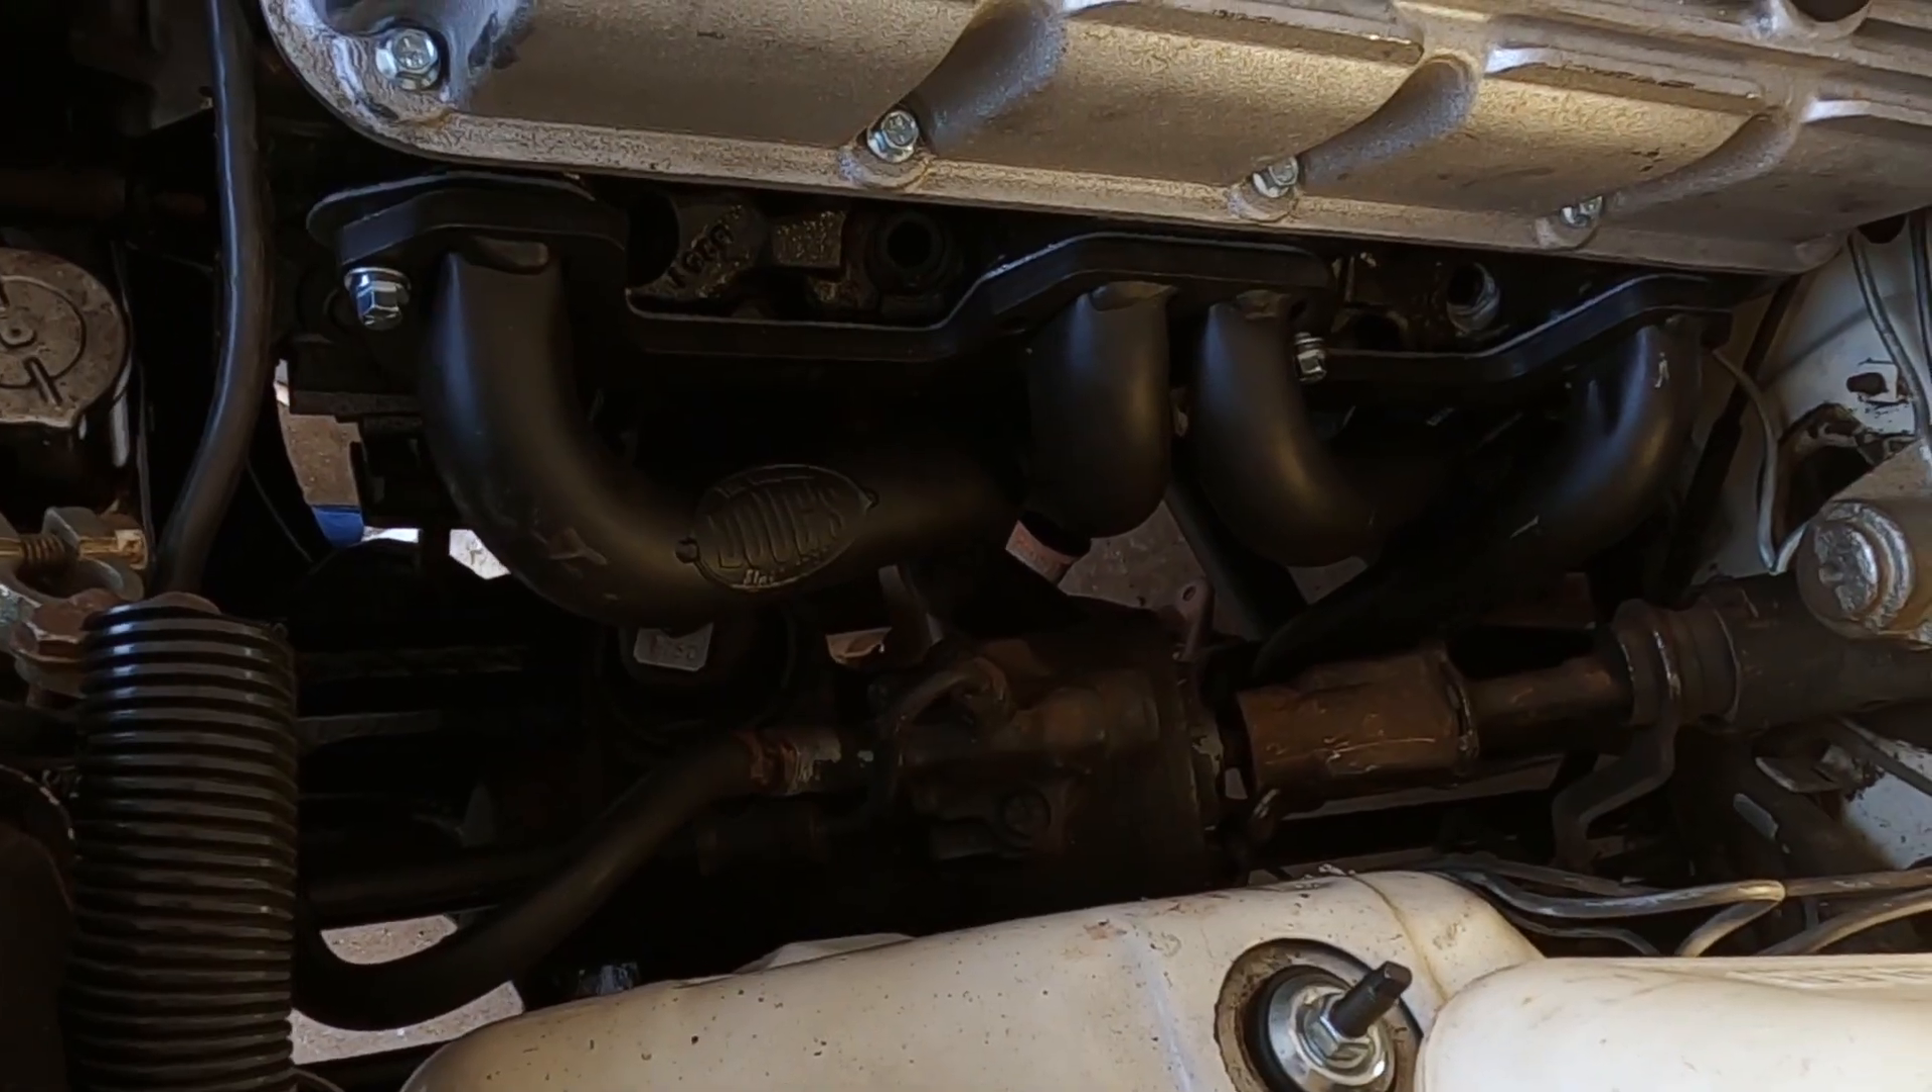First set of headers is on obviously driver's side.